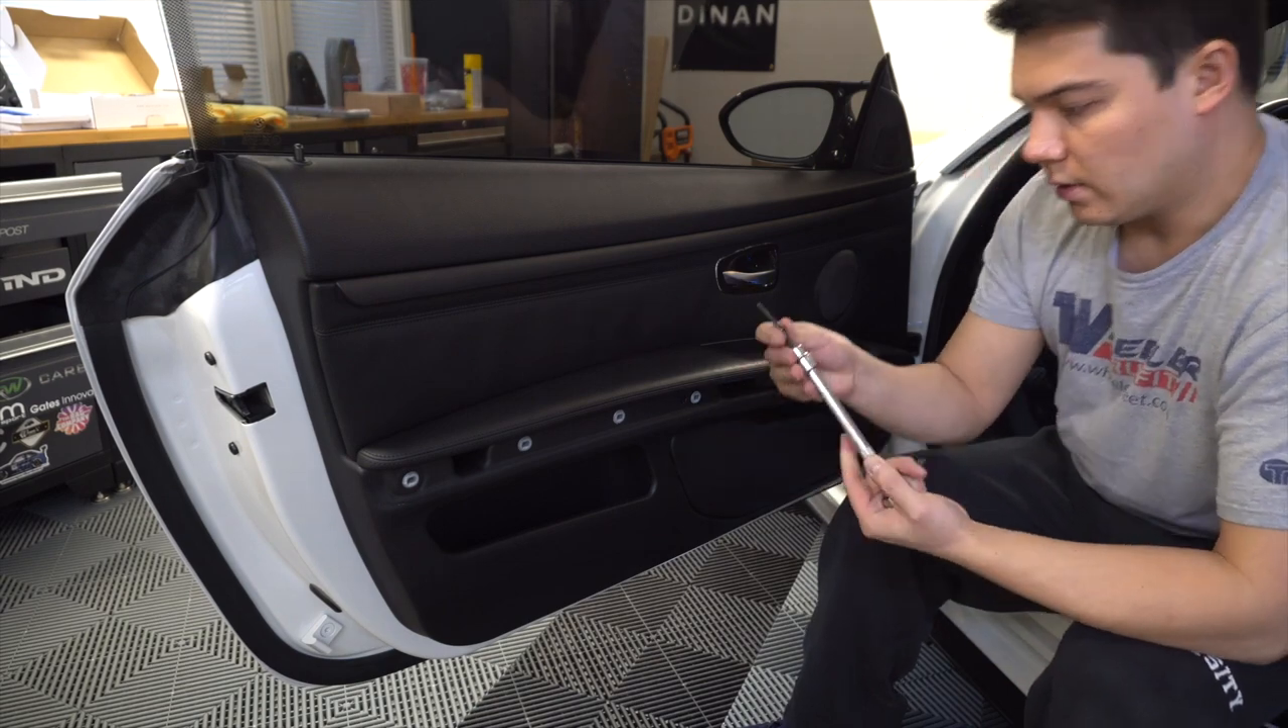So at this point we've got the door panel all back into place.